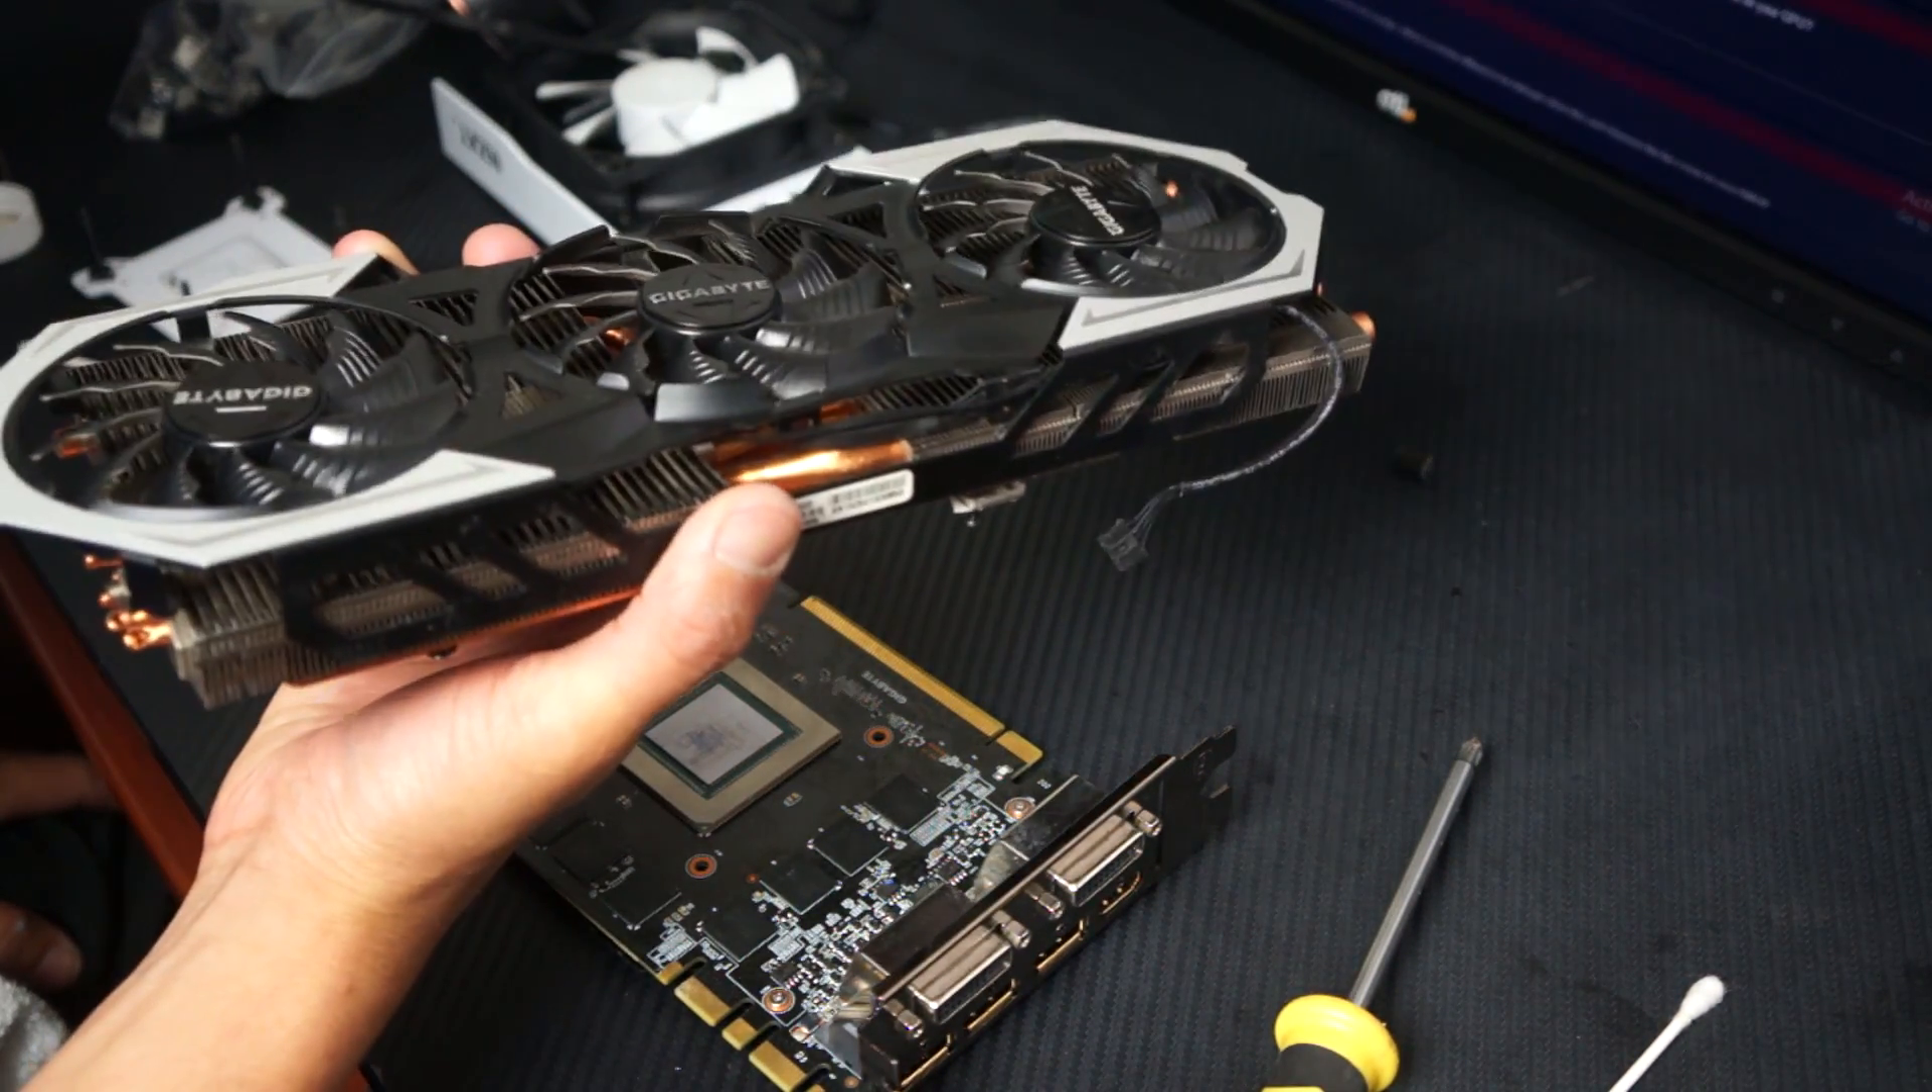So I've already gotten the cooler taken off as you can see.